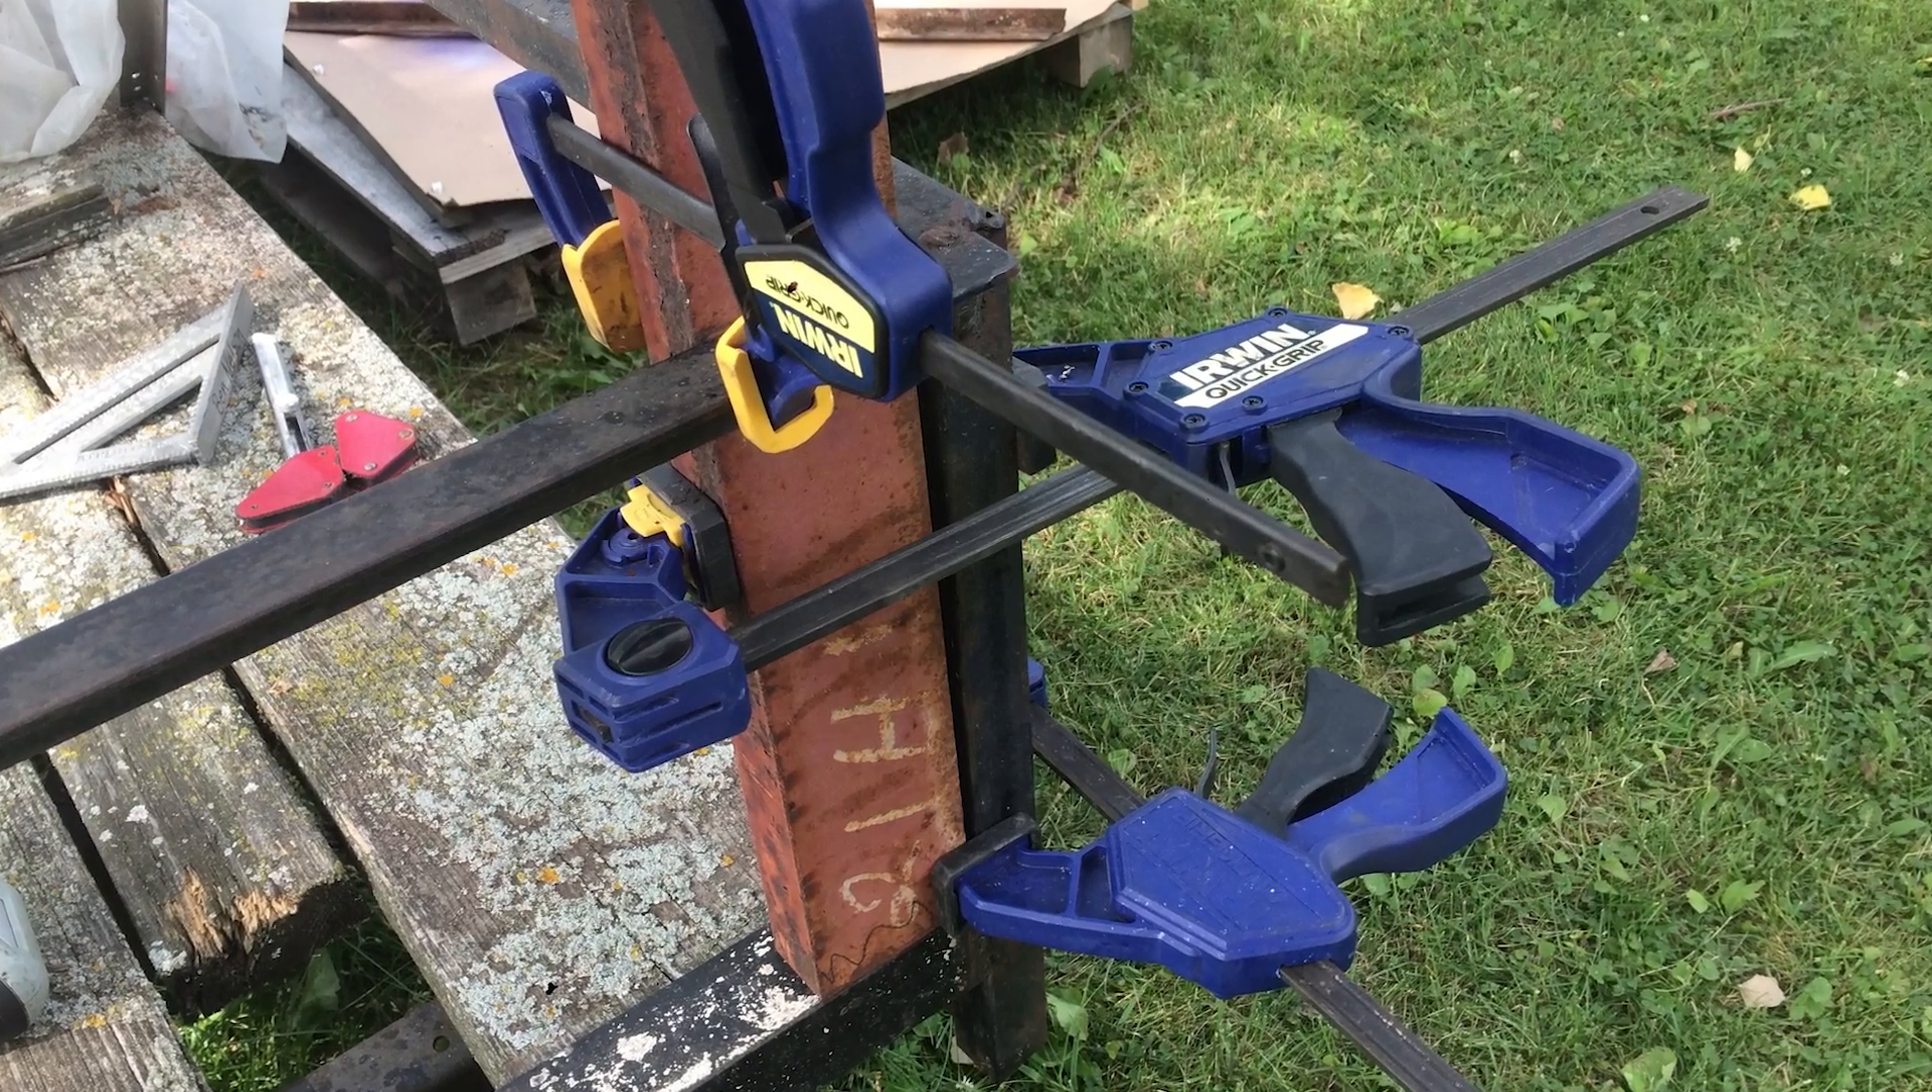I've got a three-inch piece of iron channel going vertical here, just held in place temporarily with speed clamps.